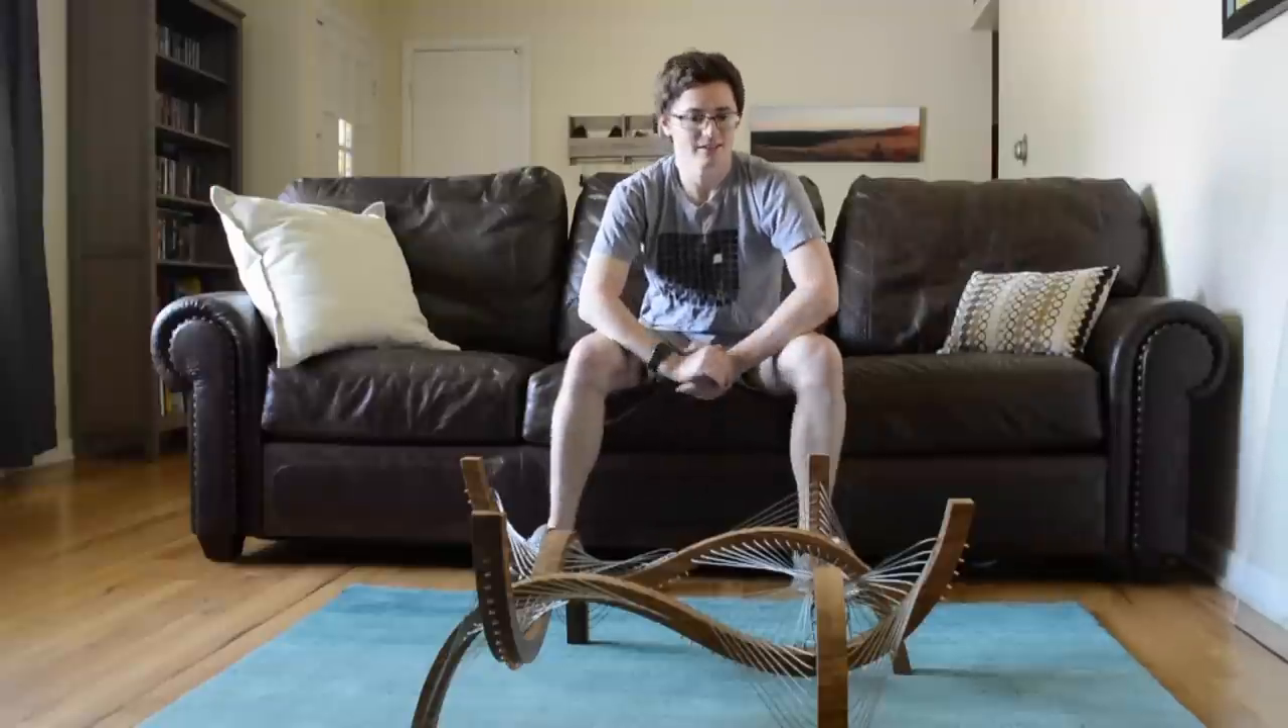So I have the base right in front of me and all that's left to do now is to add the glass.